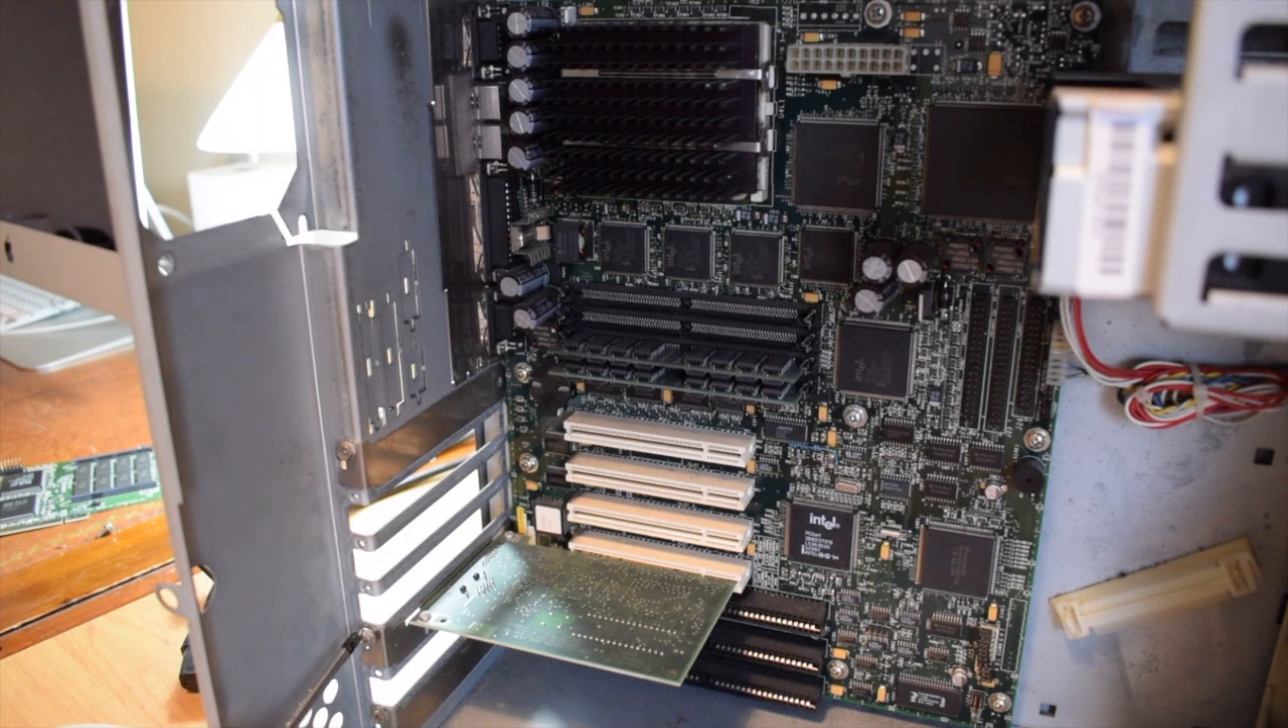All the ide and floppy drive connectors are off uh the uh power supply has been disconnected and we're basically just down to removing the network card.